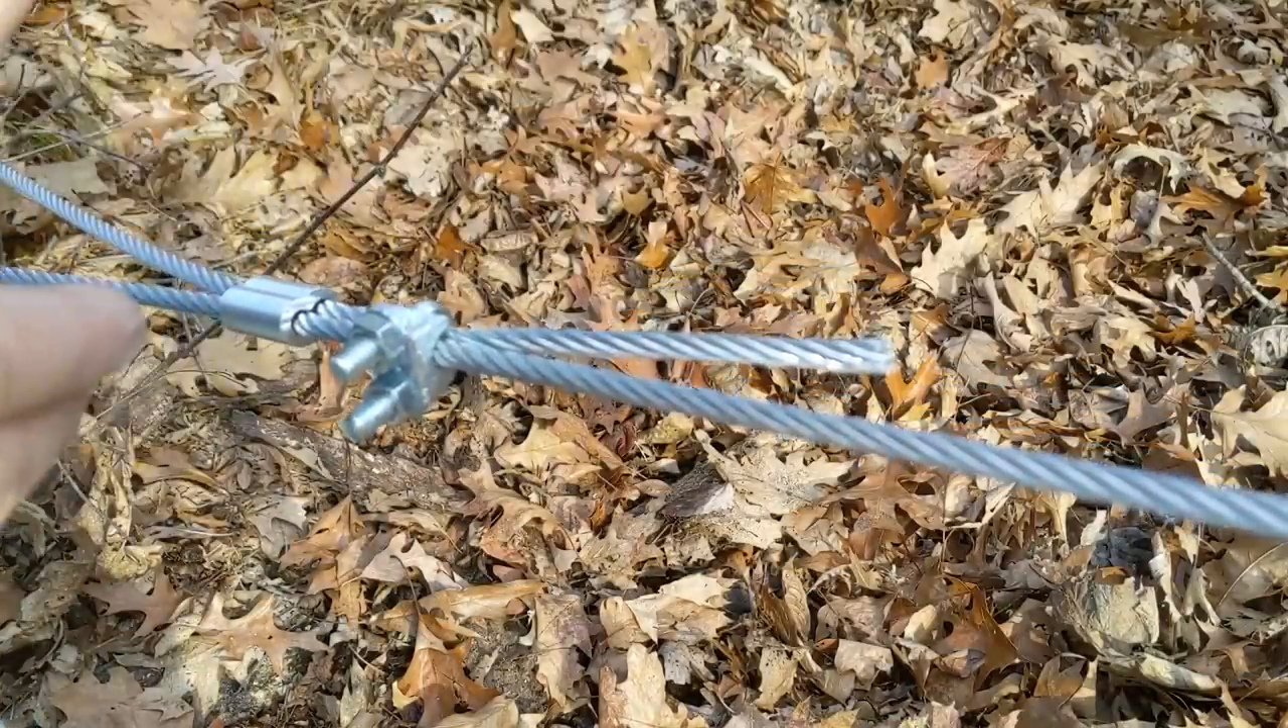So now with the clamp on, things aren't going to shift around.